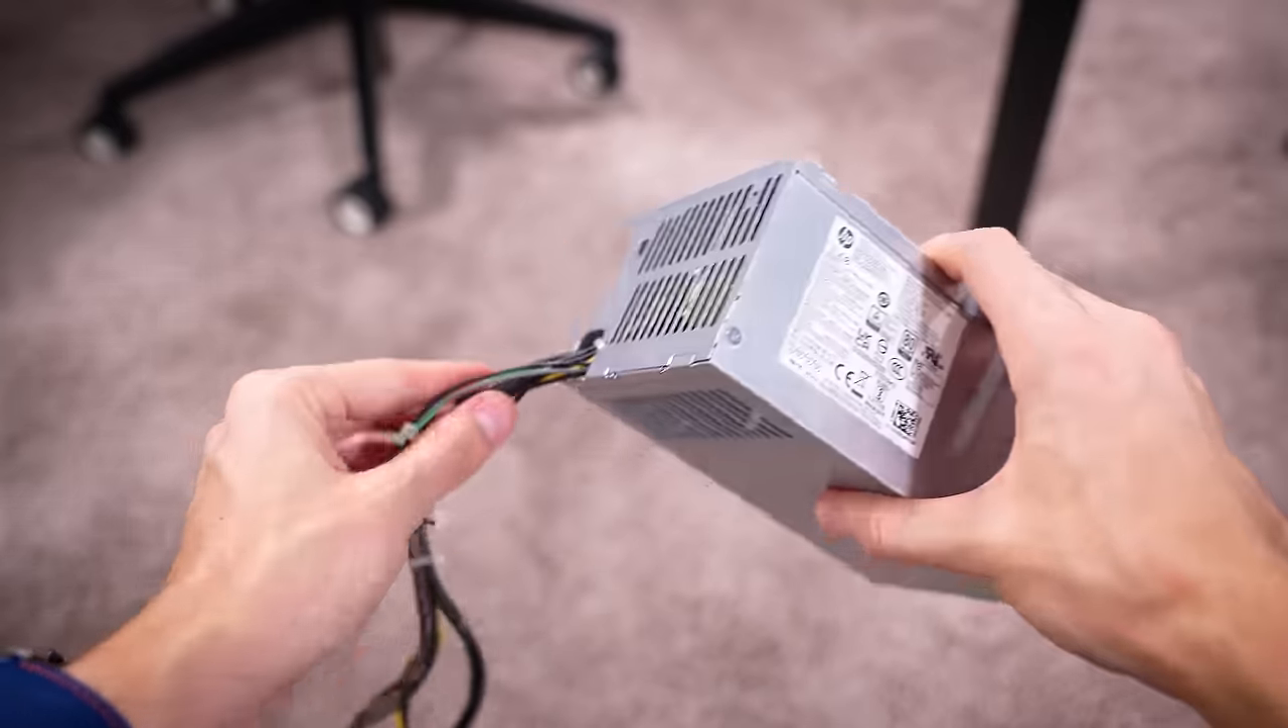So now we've taken out the power supply.